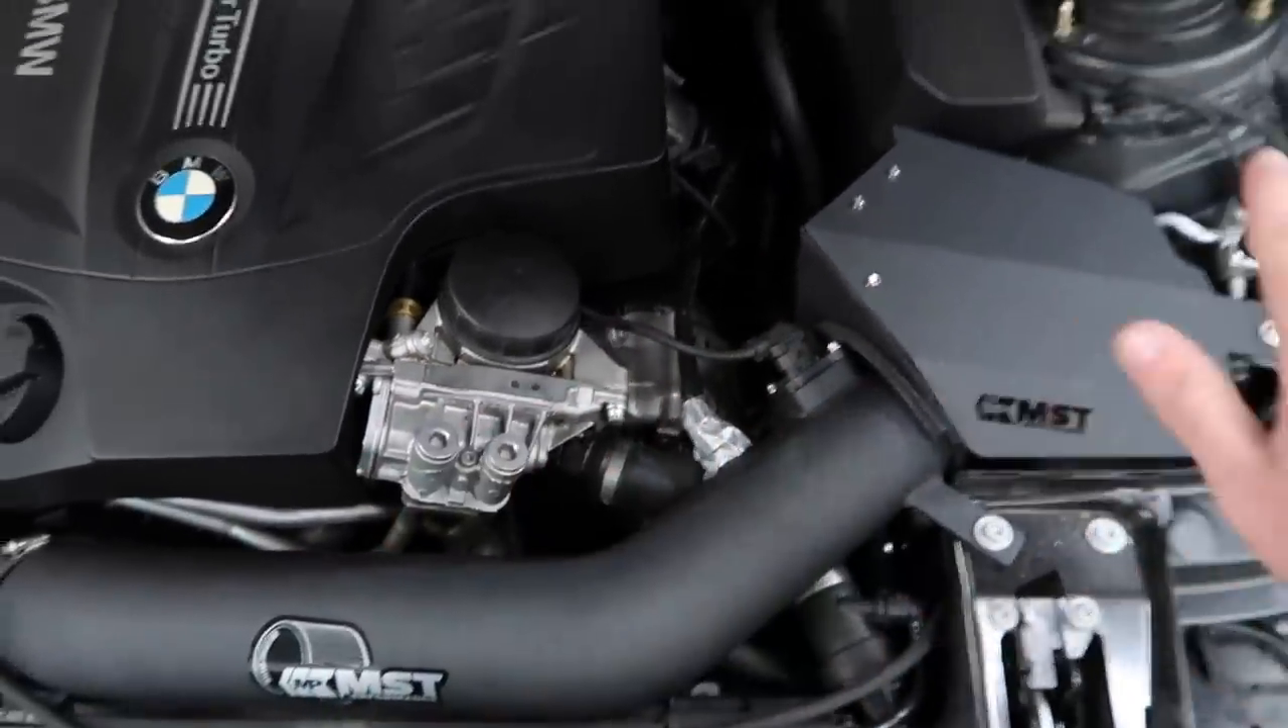All right, guys, so the intake is finally in here.